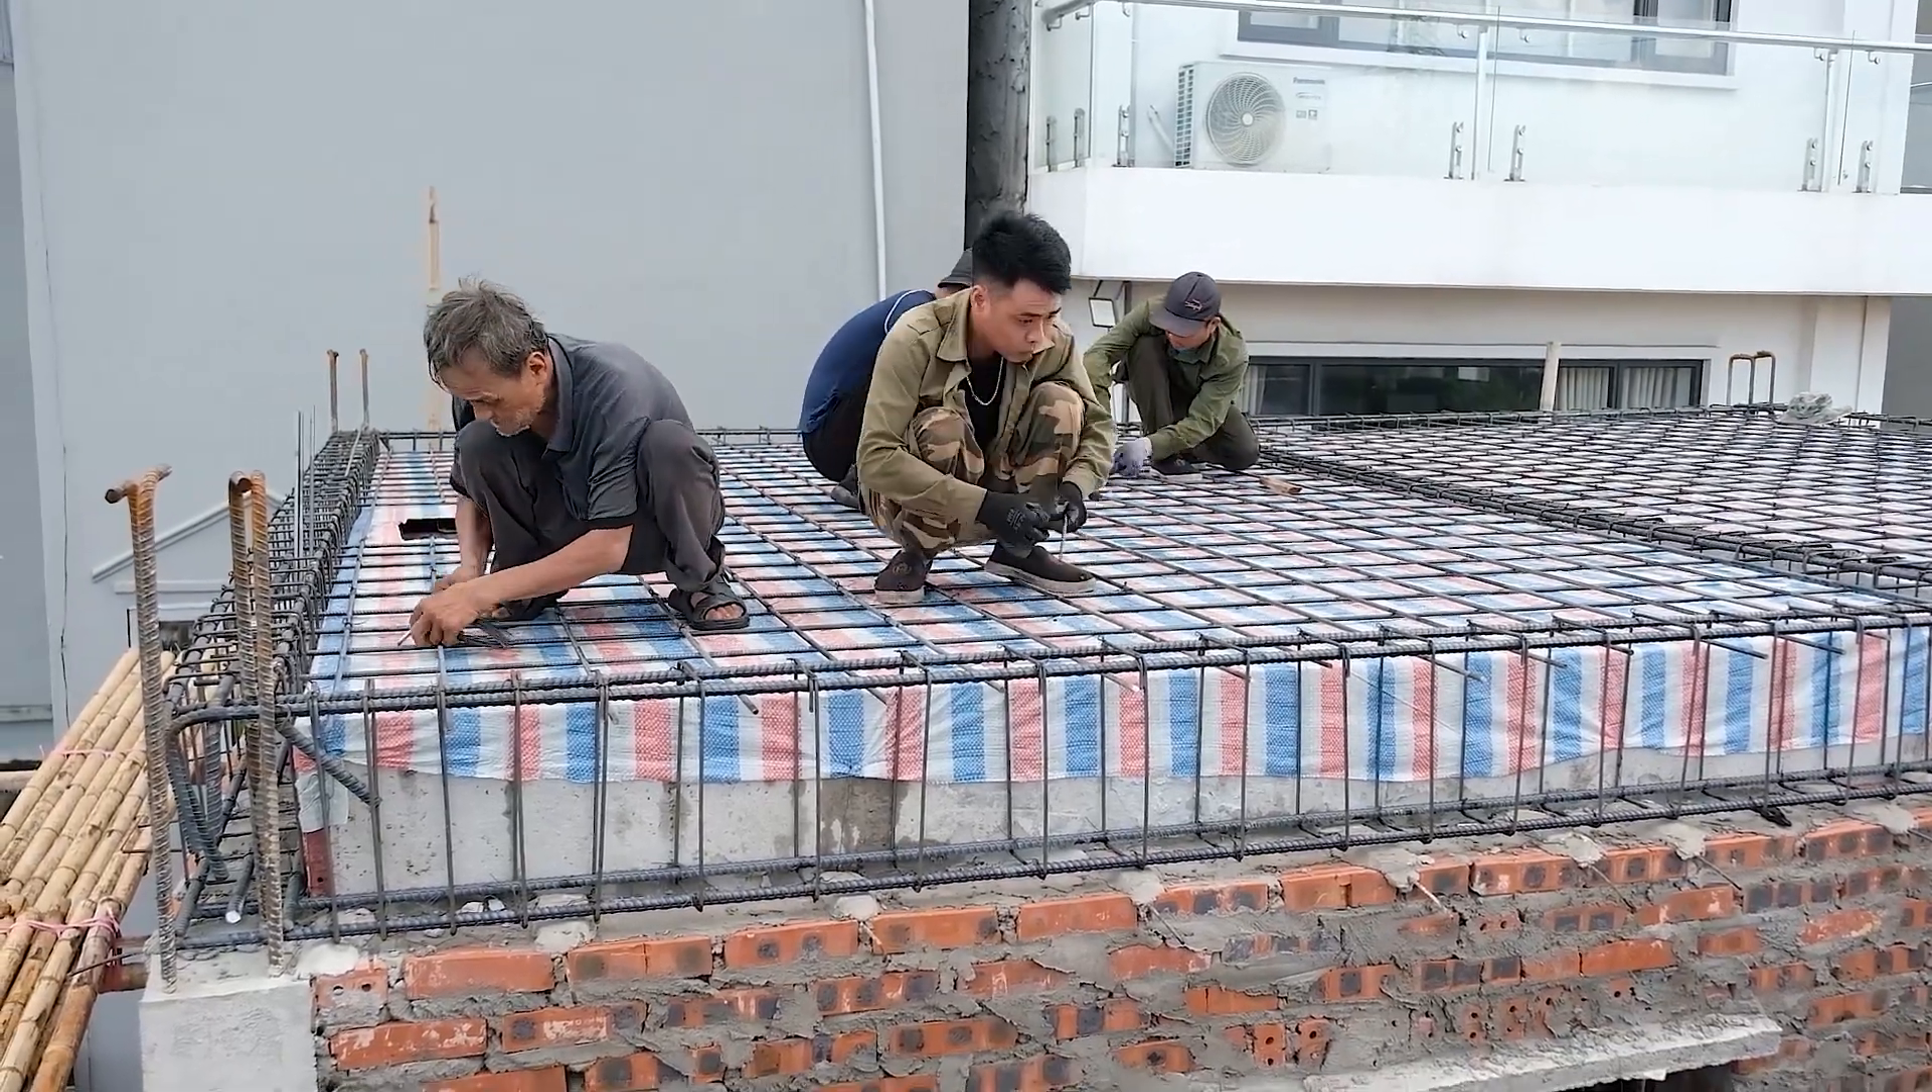In no time, the steel has been installed across the entire roof.